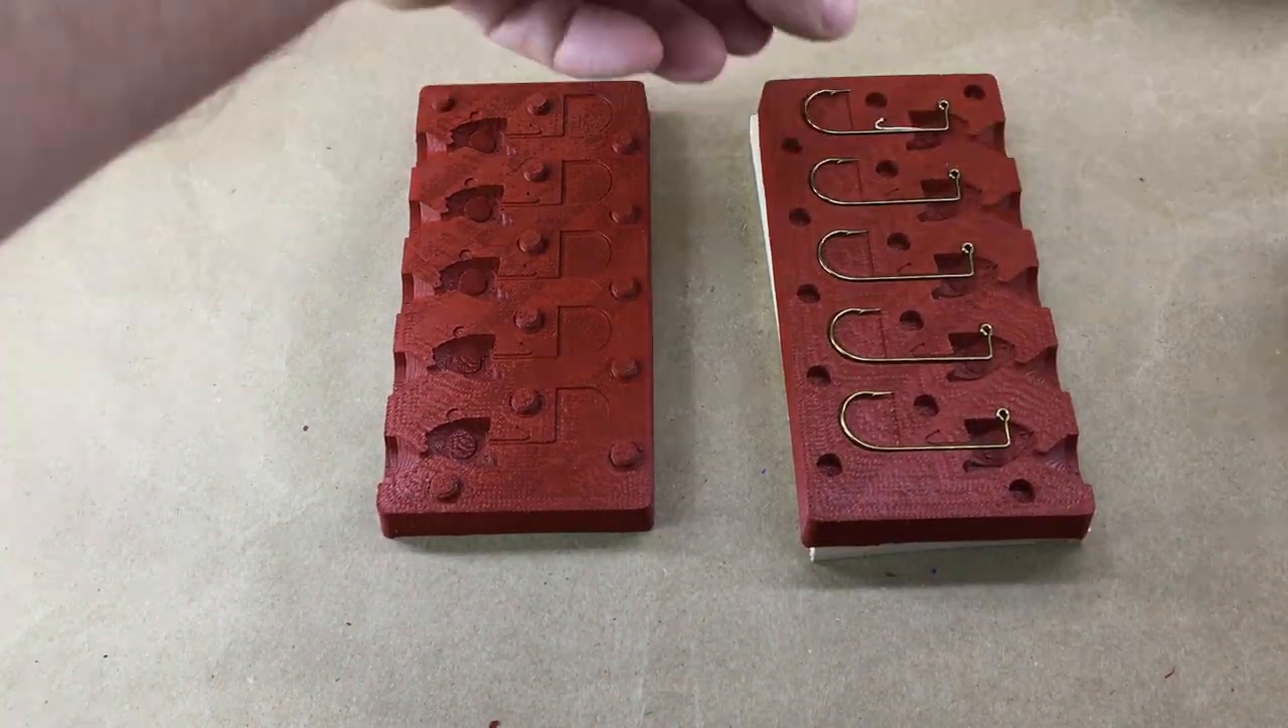Hooks look like they fit perfect so i did a good job during cad.